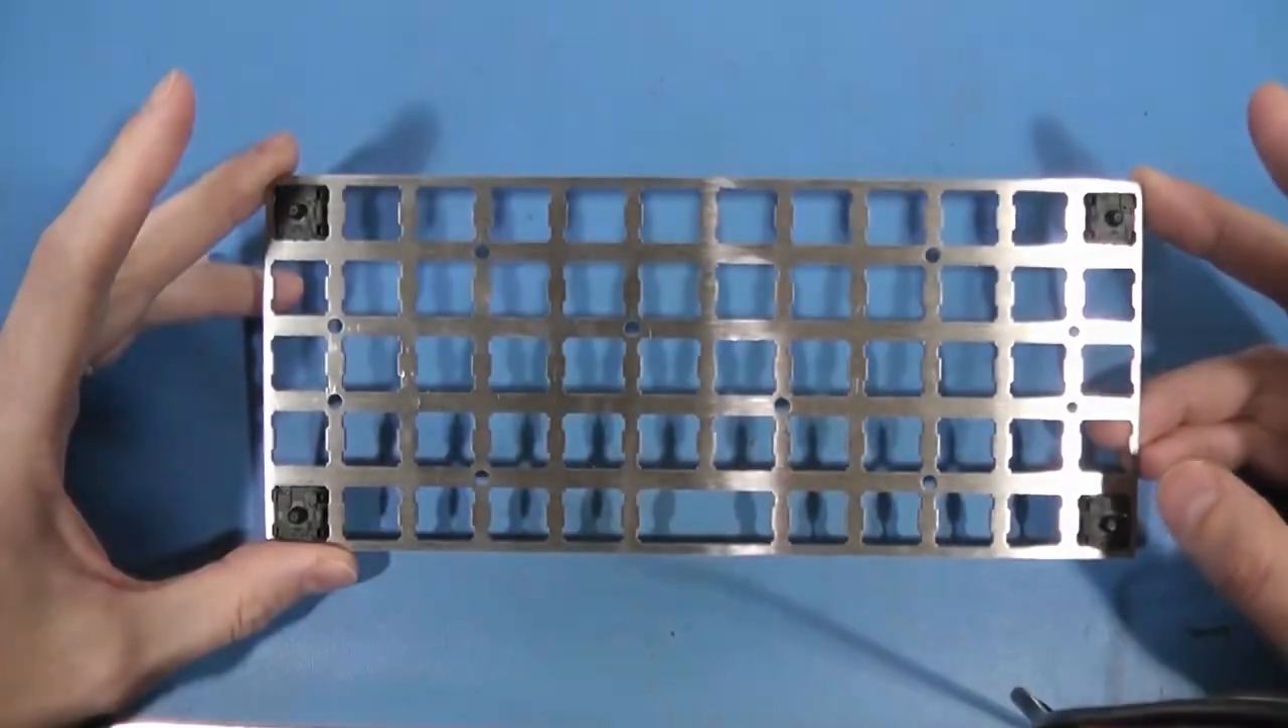Okay we've got our four switches in here and I've turned the board over.